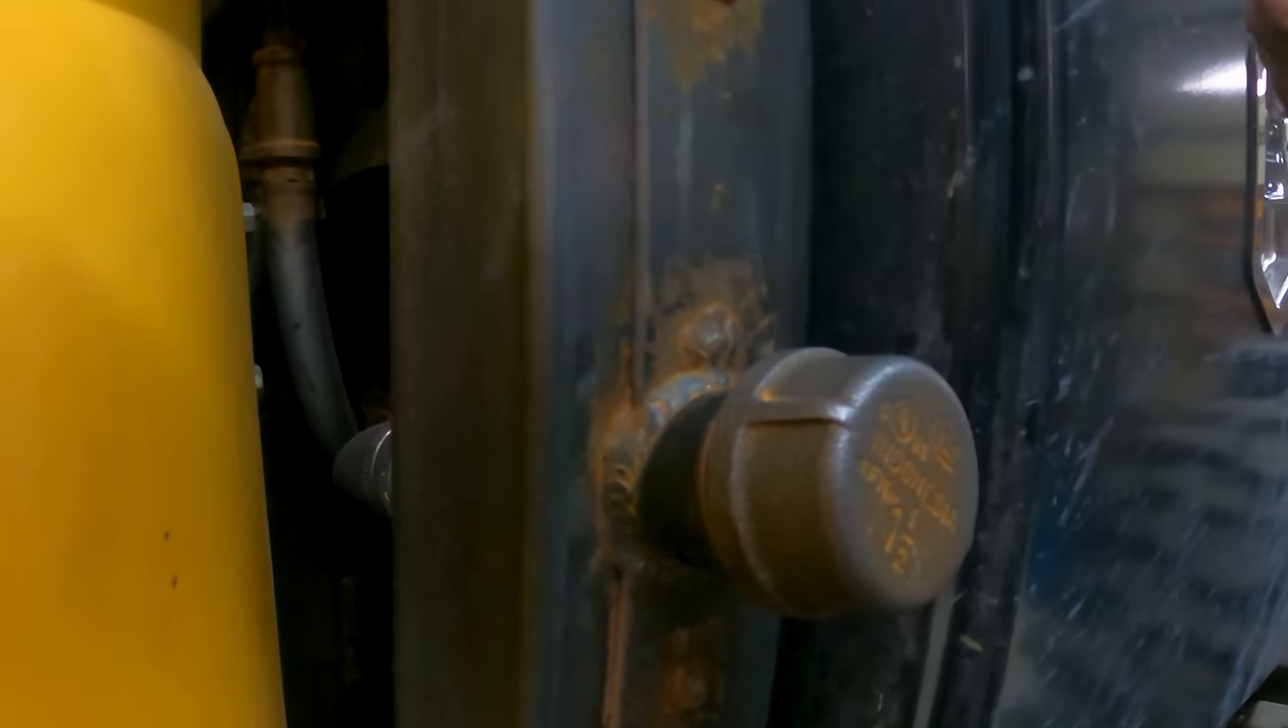The problem is is this fuel filler runs right through the middle of this tube.